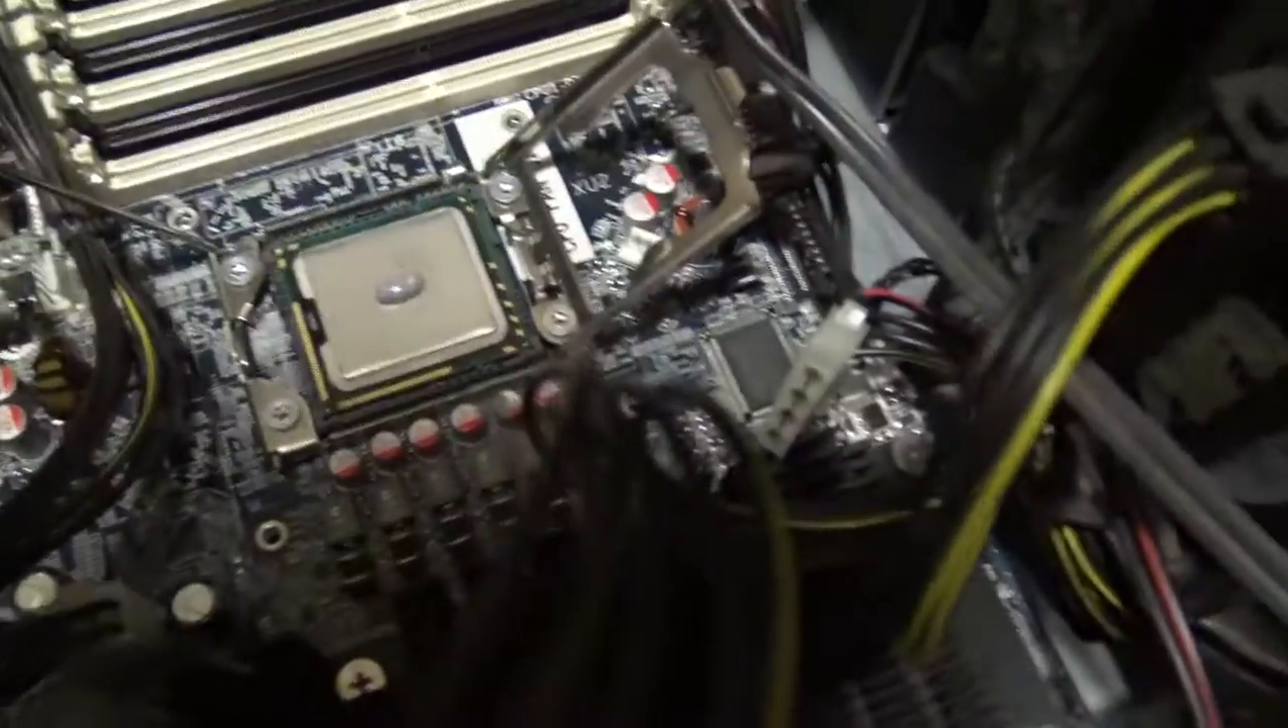I've got to lock the CPU in. I forgot to do that.